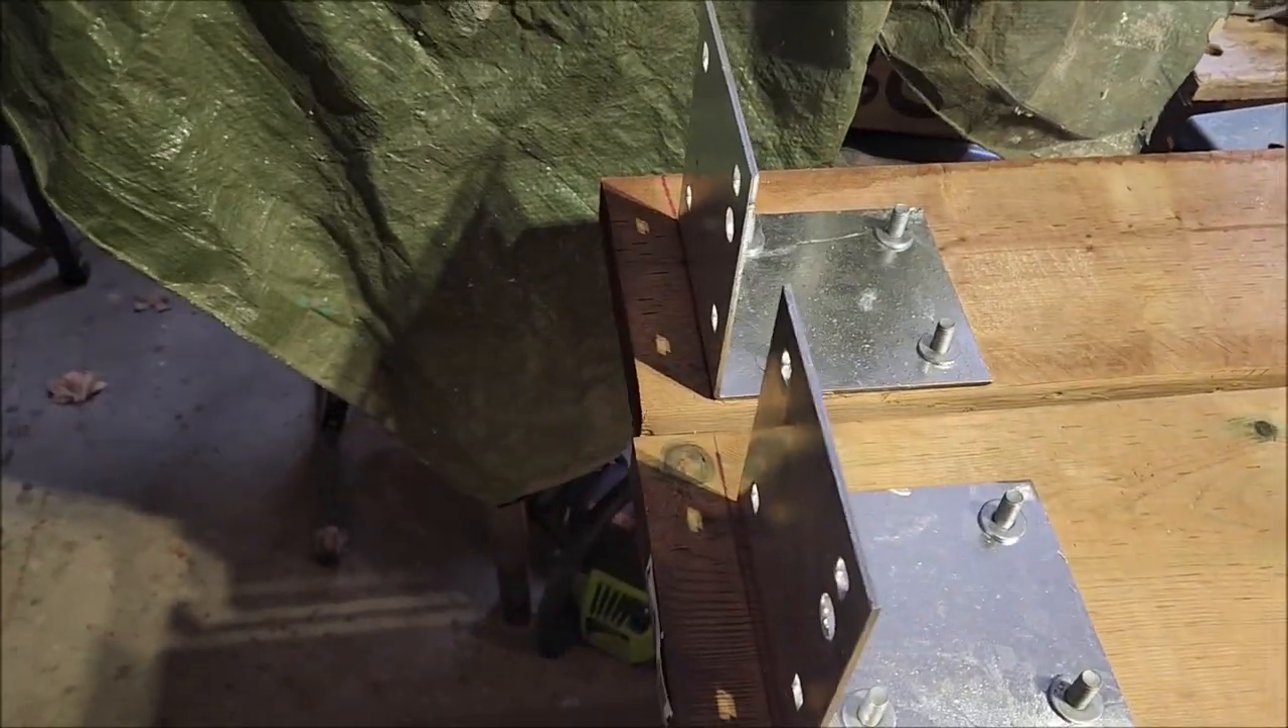I've got the brackets in place with the bolts coming through. I've got washers on them.